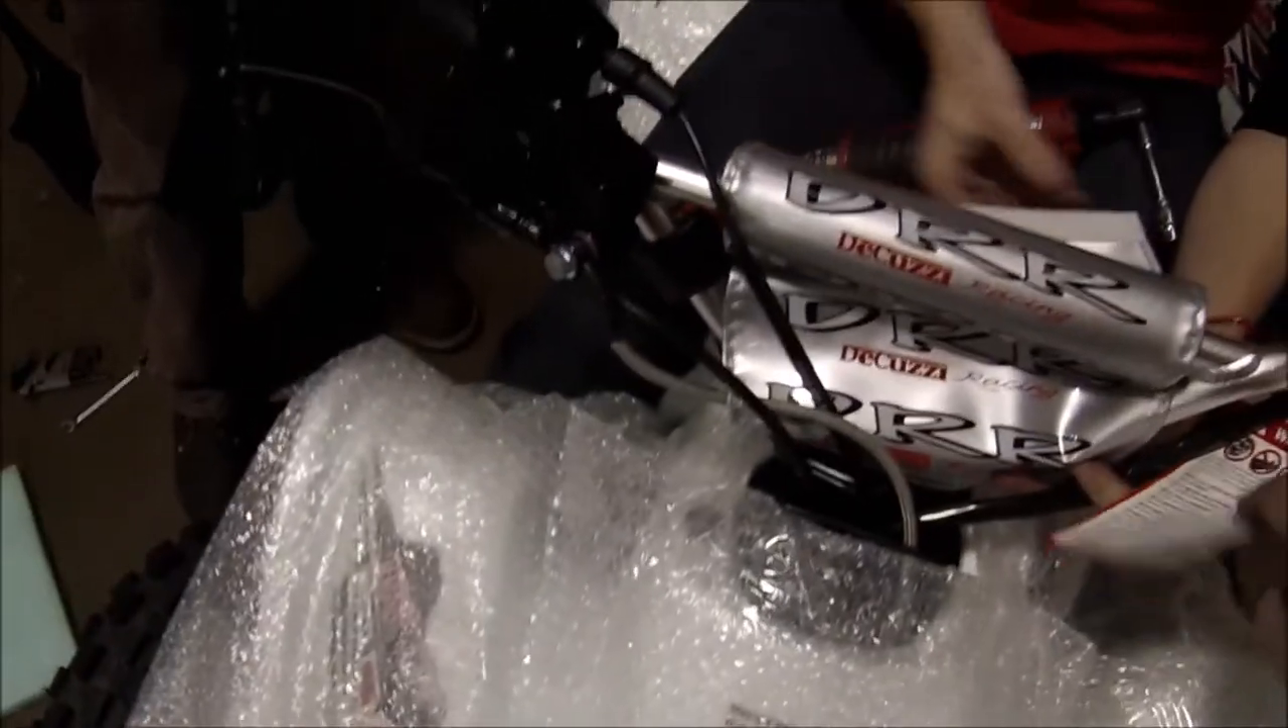Okay, now Mike has installed the handlebar pad.